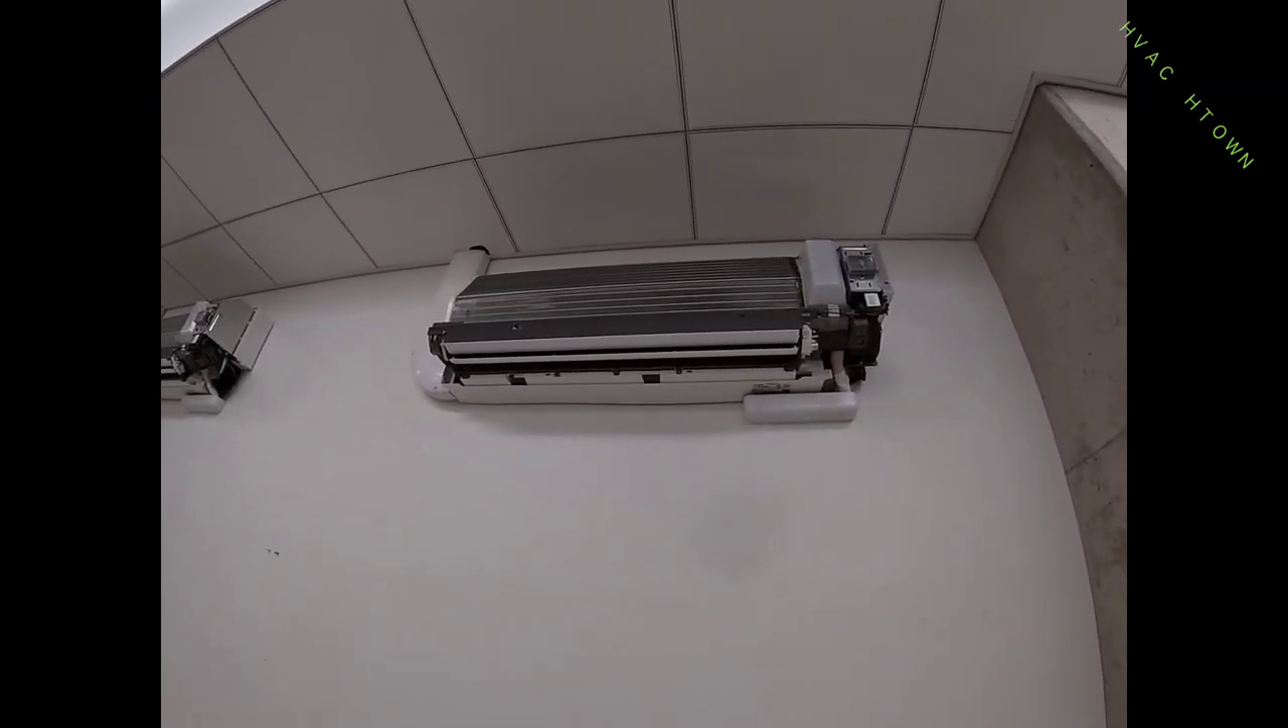Uh I got the cover still off because I'm waiting for the uh electrician over here to come and uh do his electrical so I can put the covers back on for him.